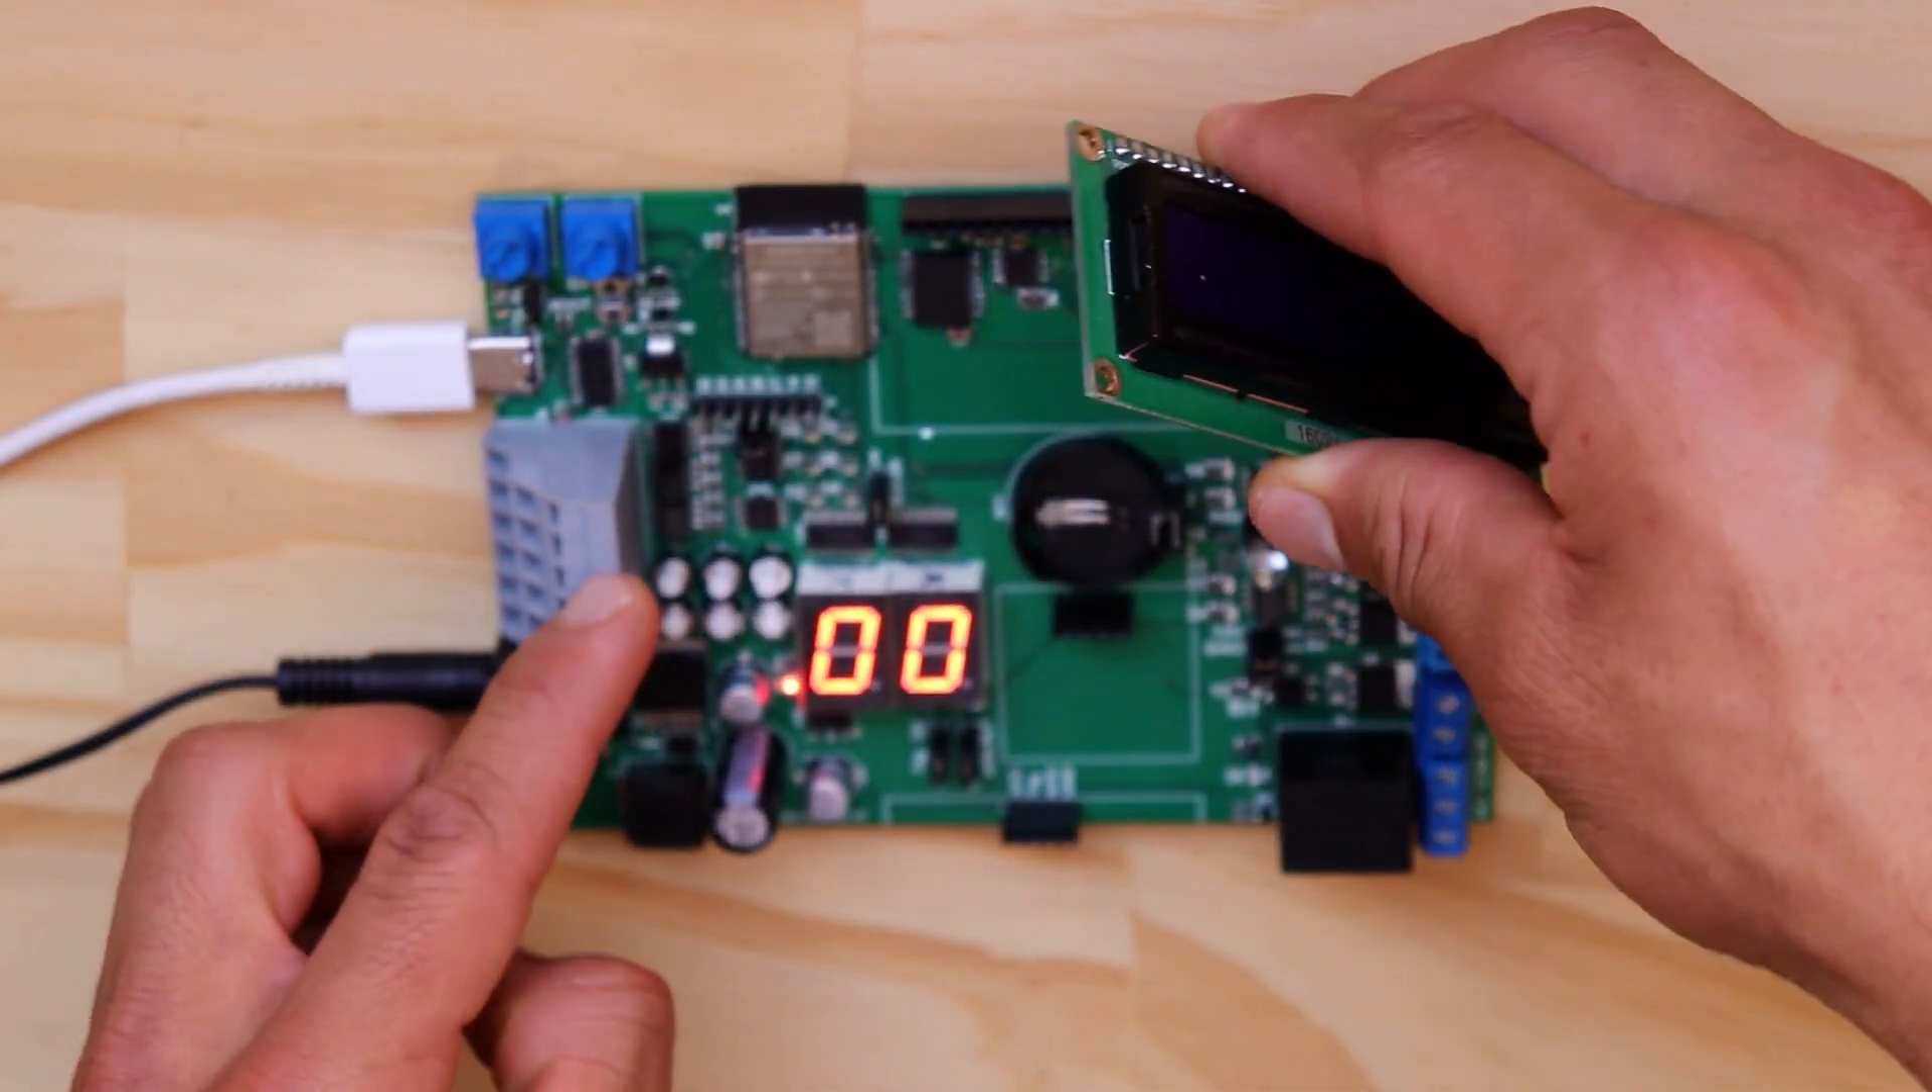Lo único que faltaría es colocar la pantalla lcd.